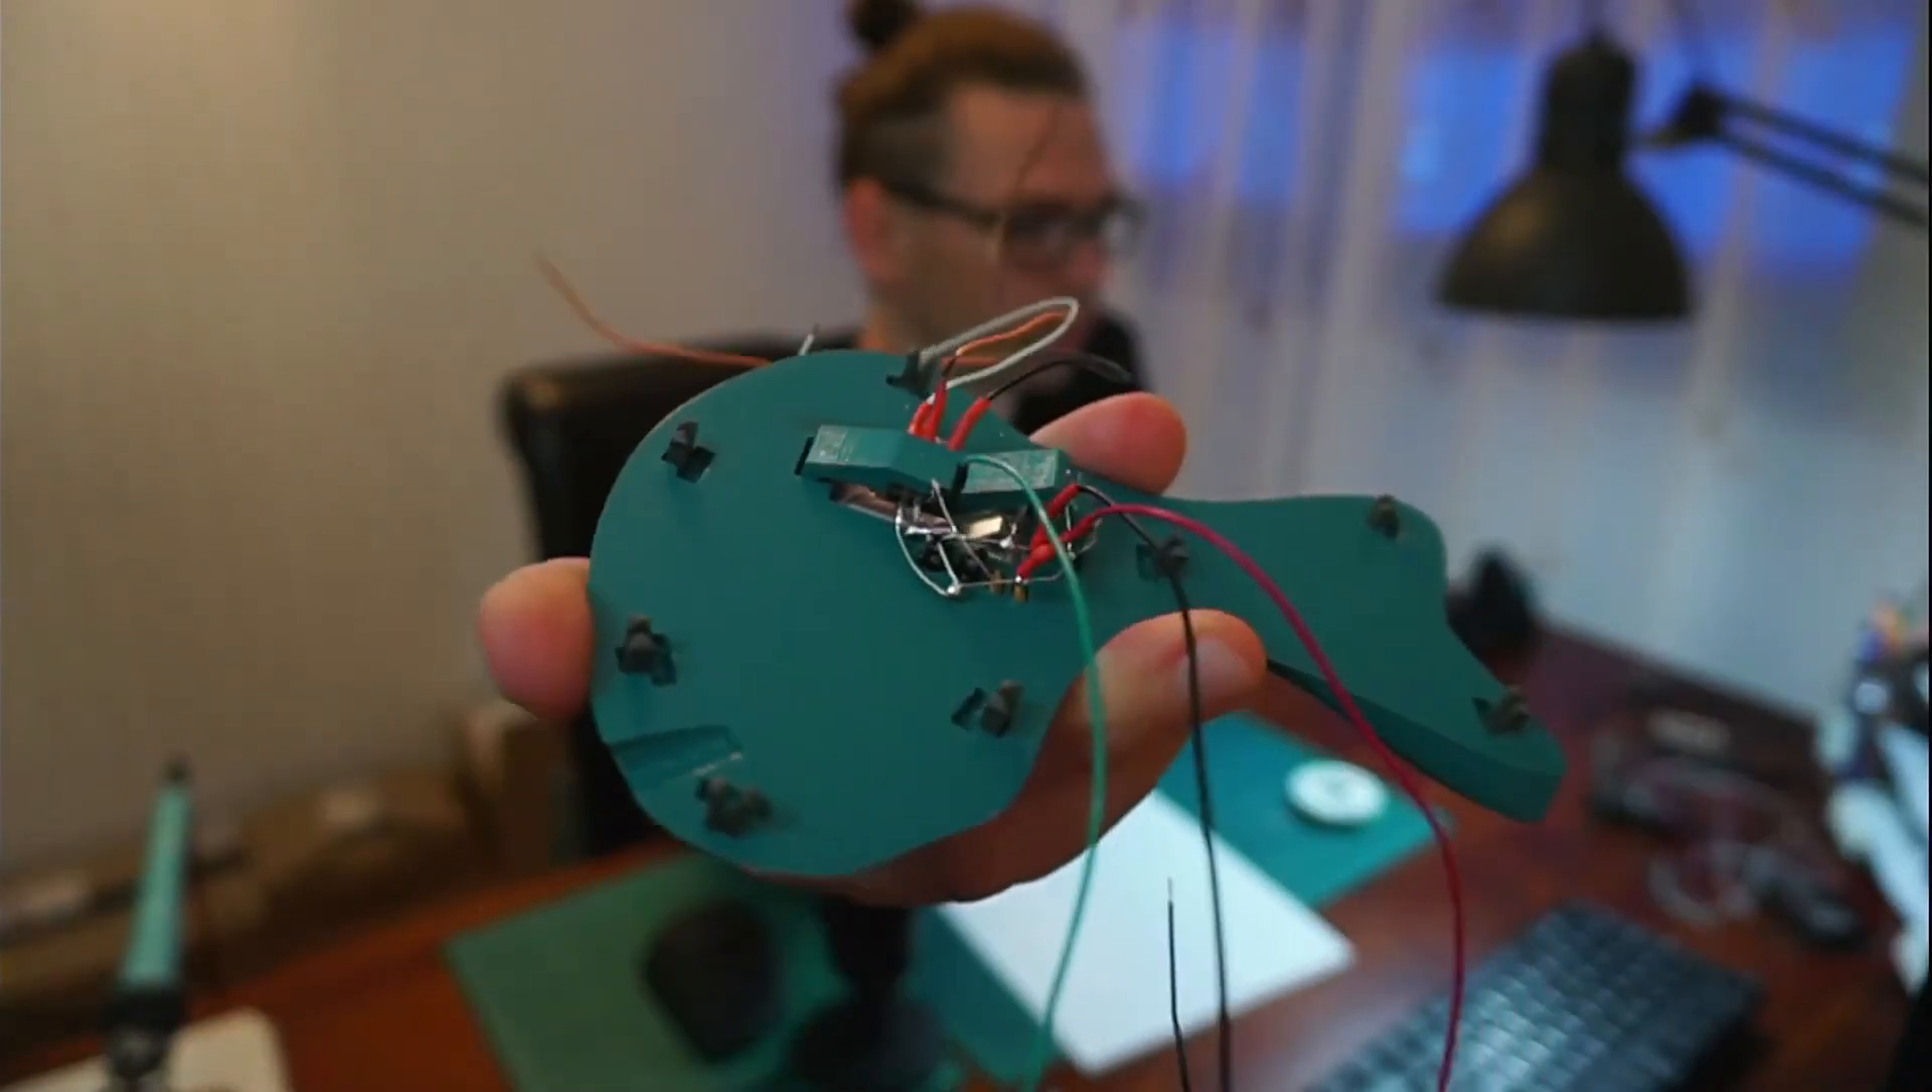So now all the clips are in.